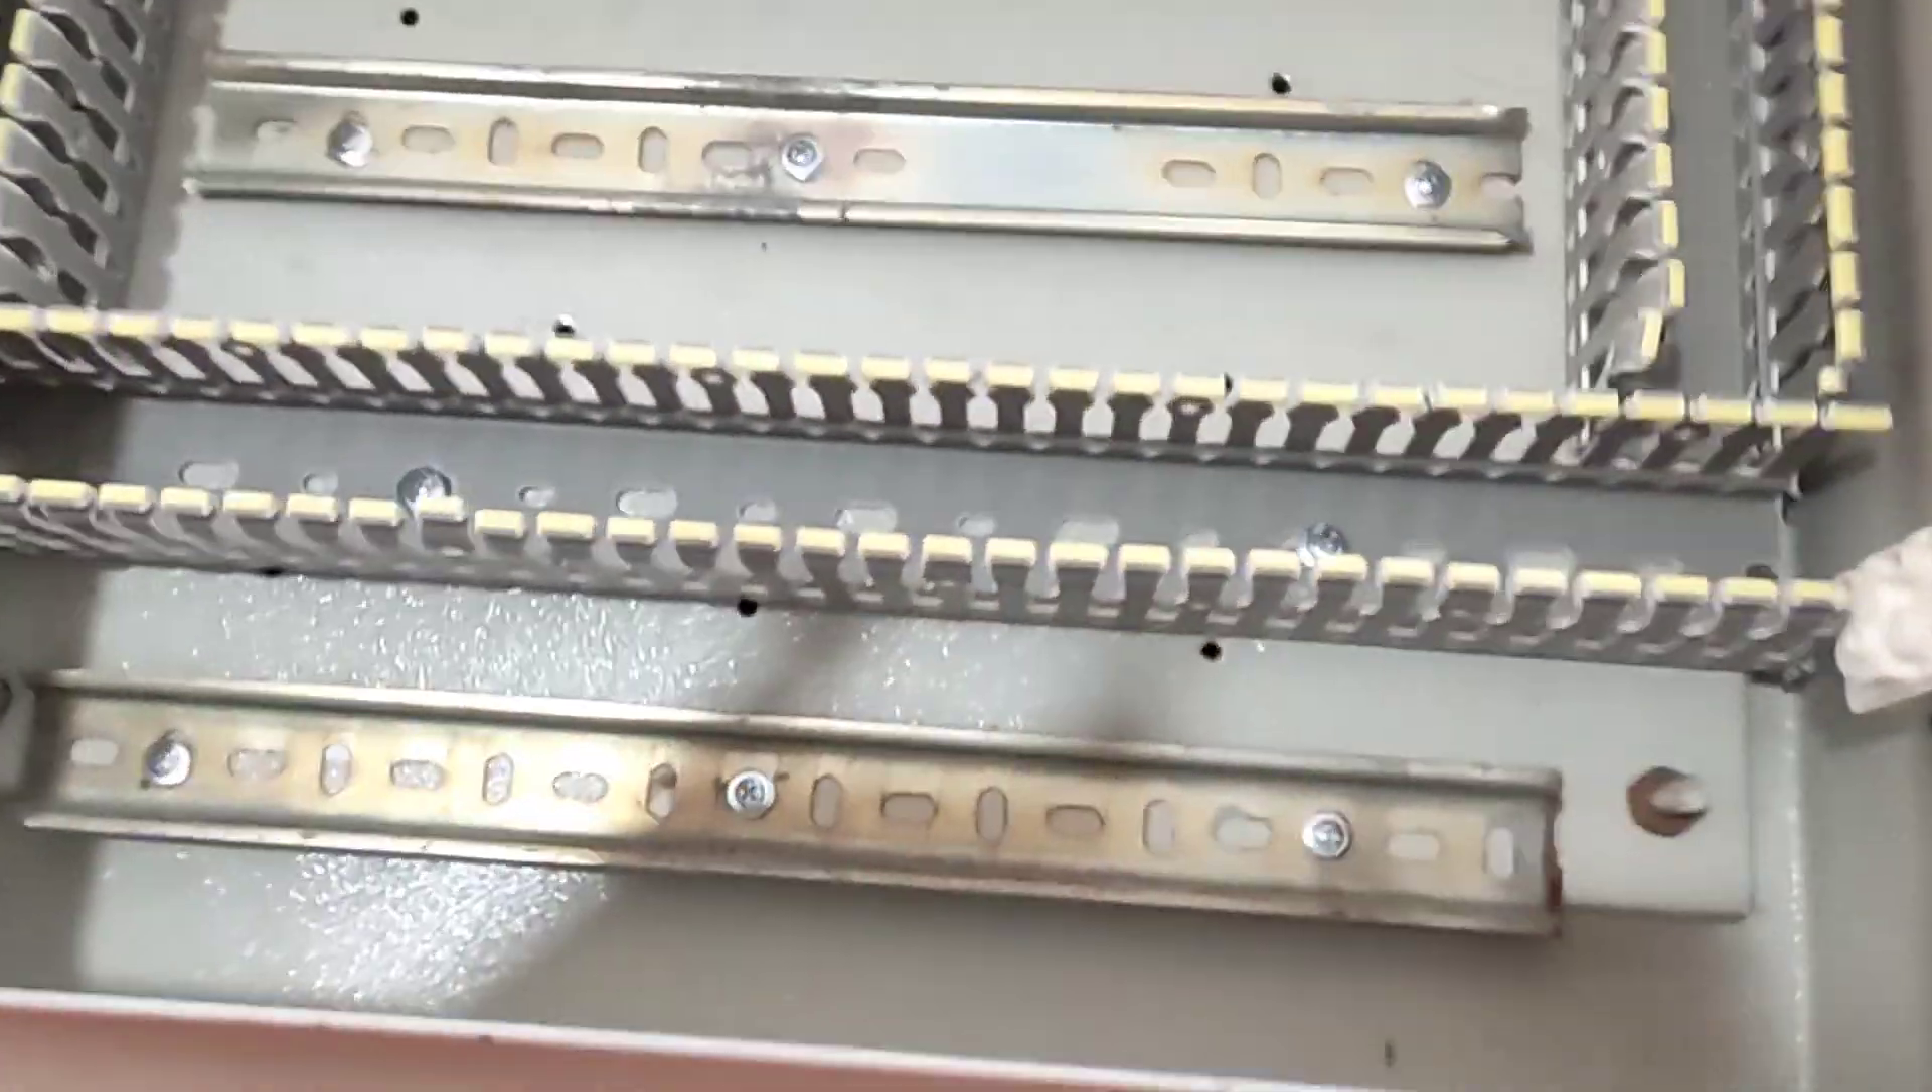Installation of rails and ducts is finished.